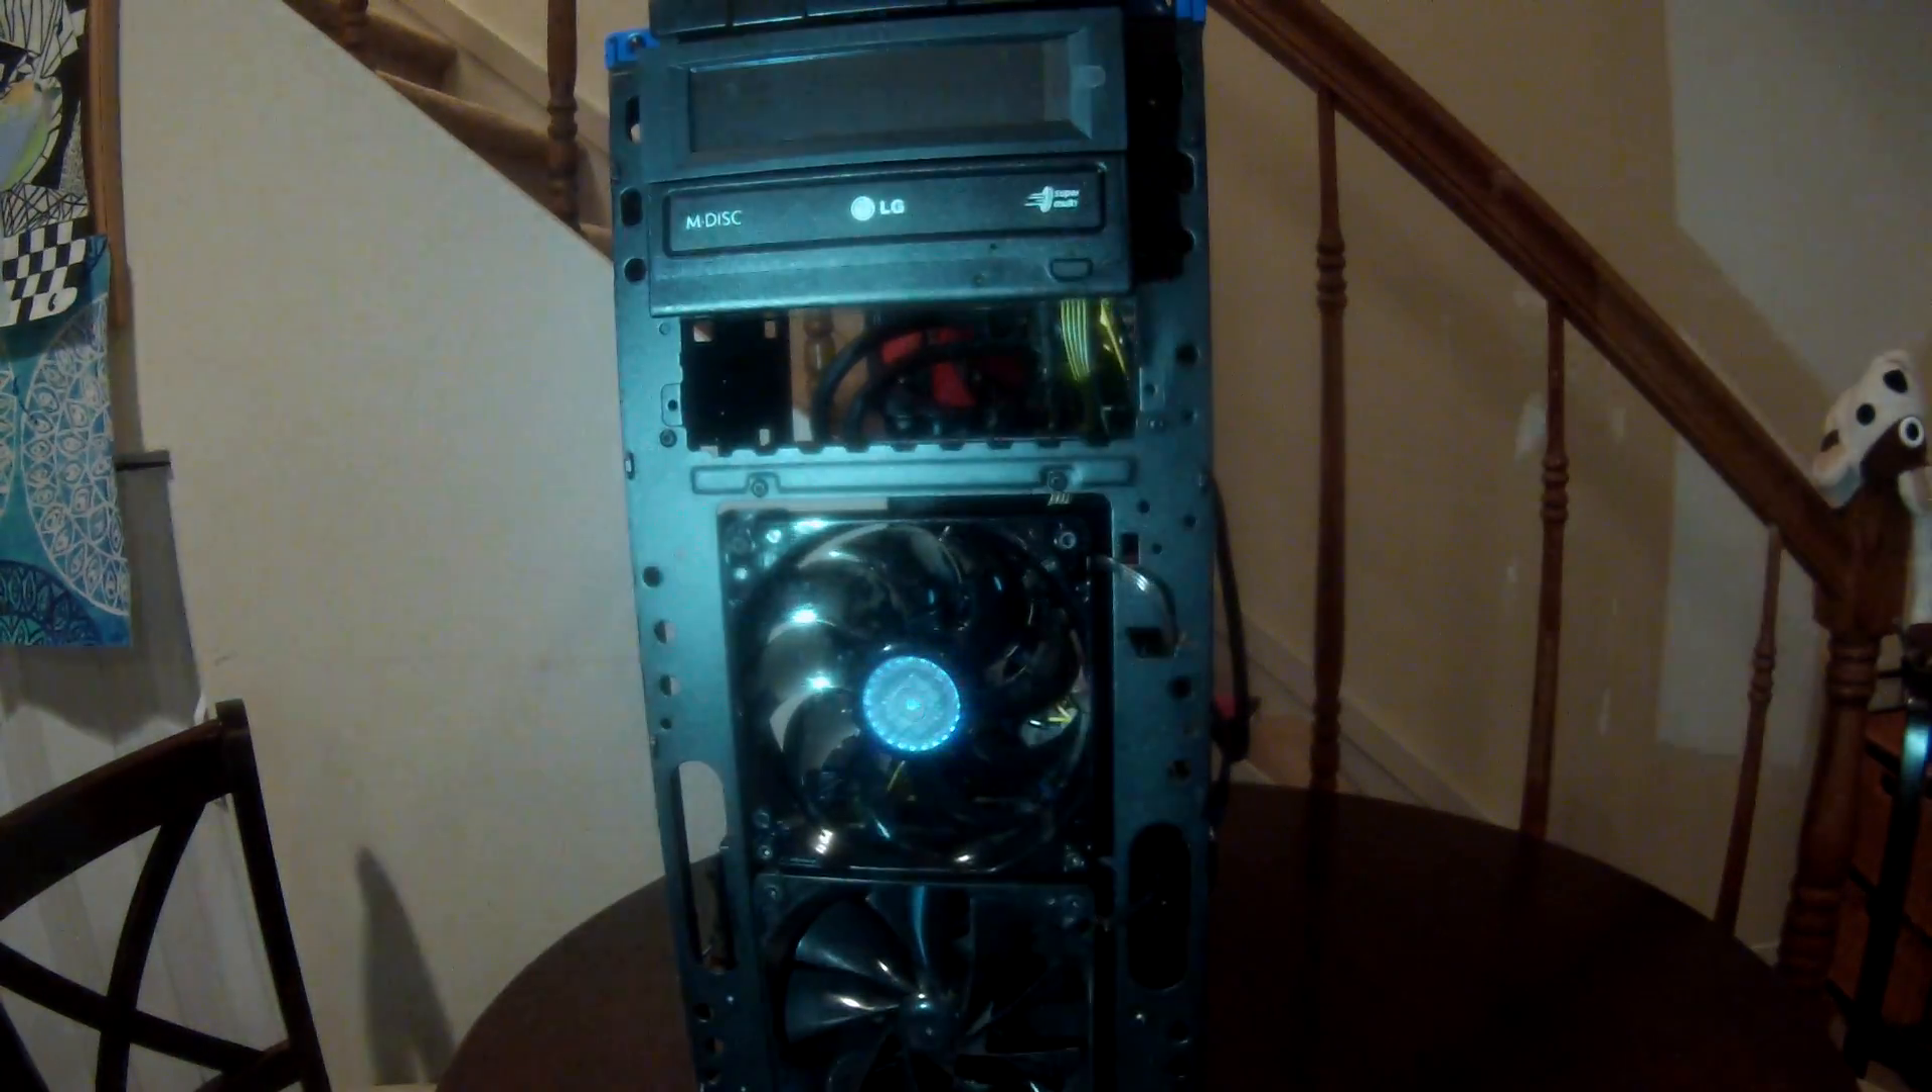Okay, so after a very long time of trying to figure out this whole situation with the fans, I got them in, and the only thing I was missing was the screws.